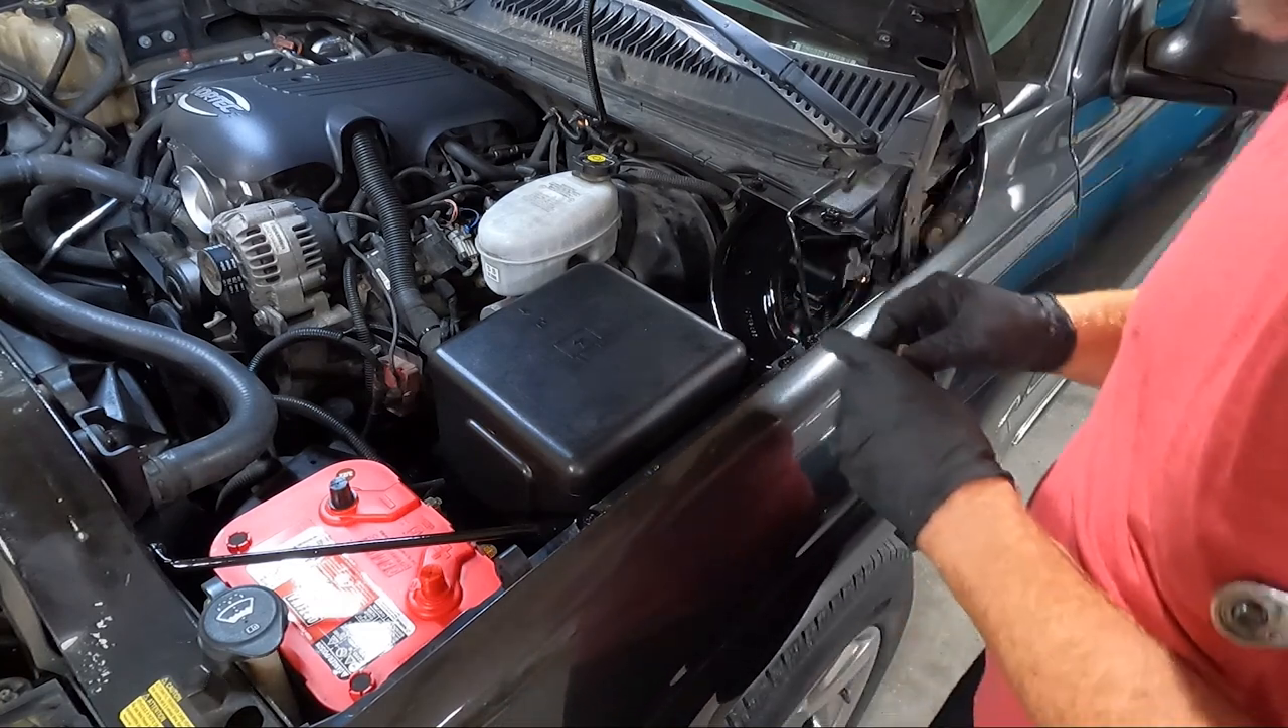And you notice we can't even see our relays and whatnot. That box completely covers it up, which is really nice.